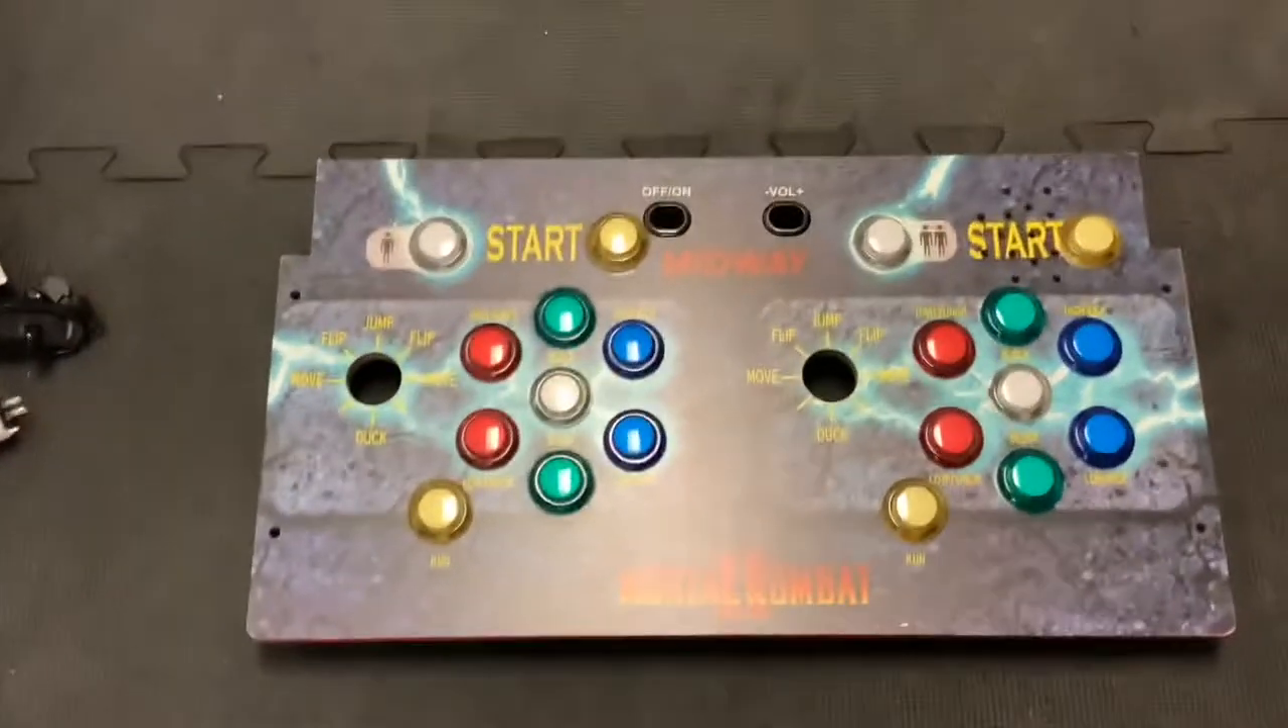Here is the board with all the buttons now installed in it.